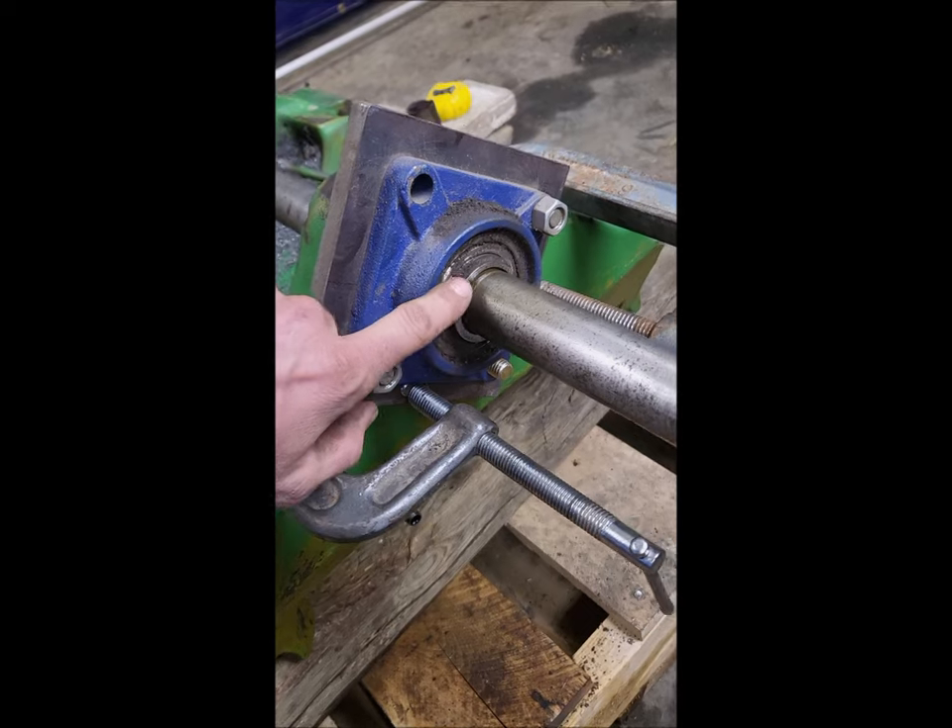I've bolted the plate to the flange bearing.